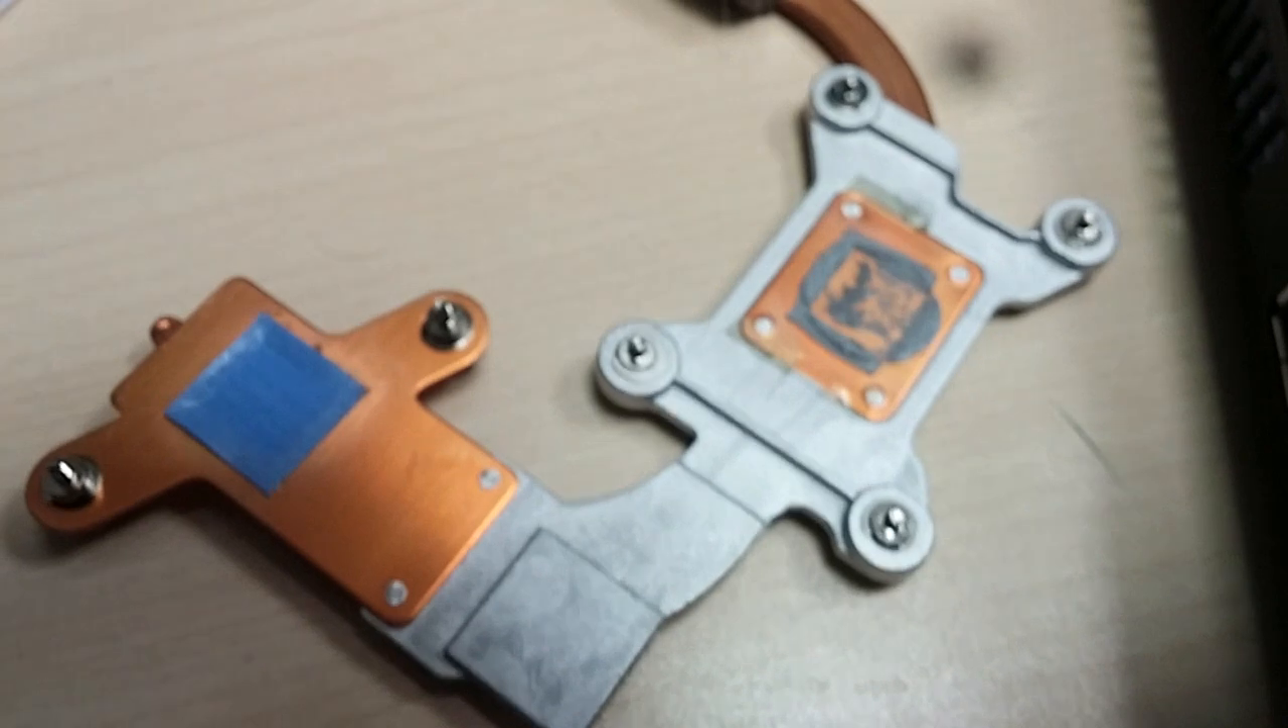And this is what the heat sink looks like once I got it off.